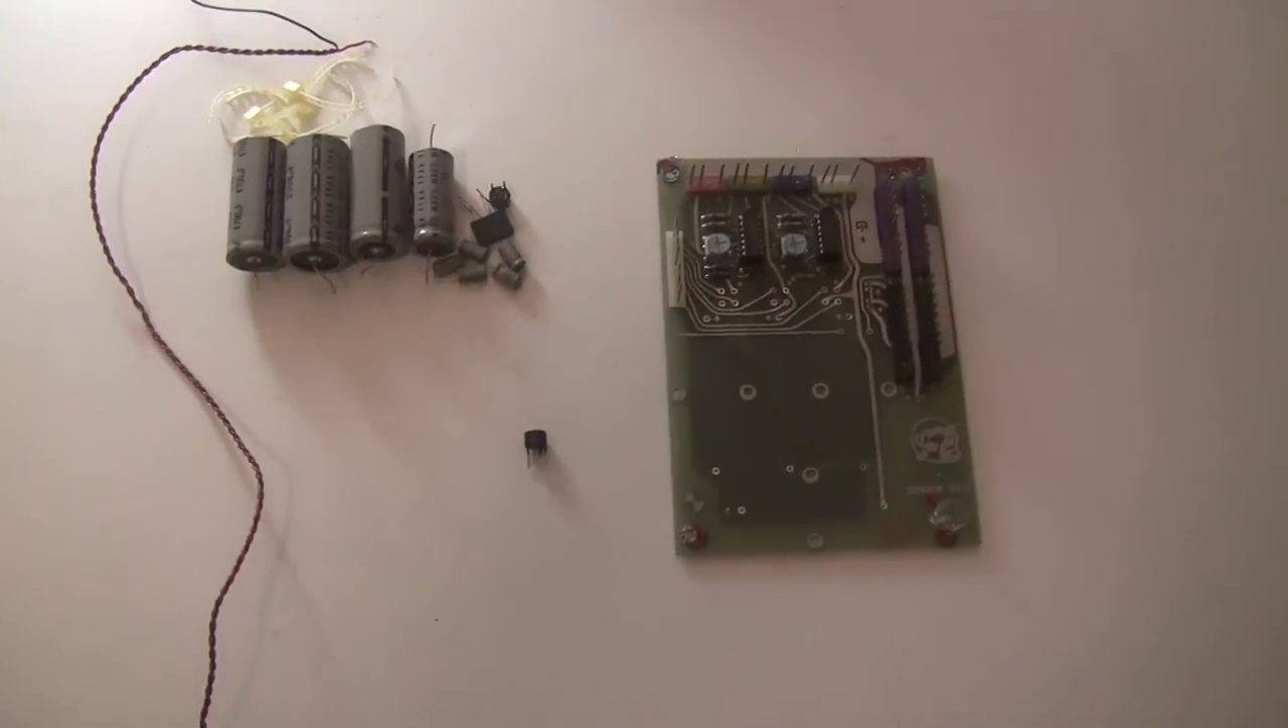So I've removed all the capacitors and the bridge rectifiers from the power supply.